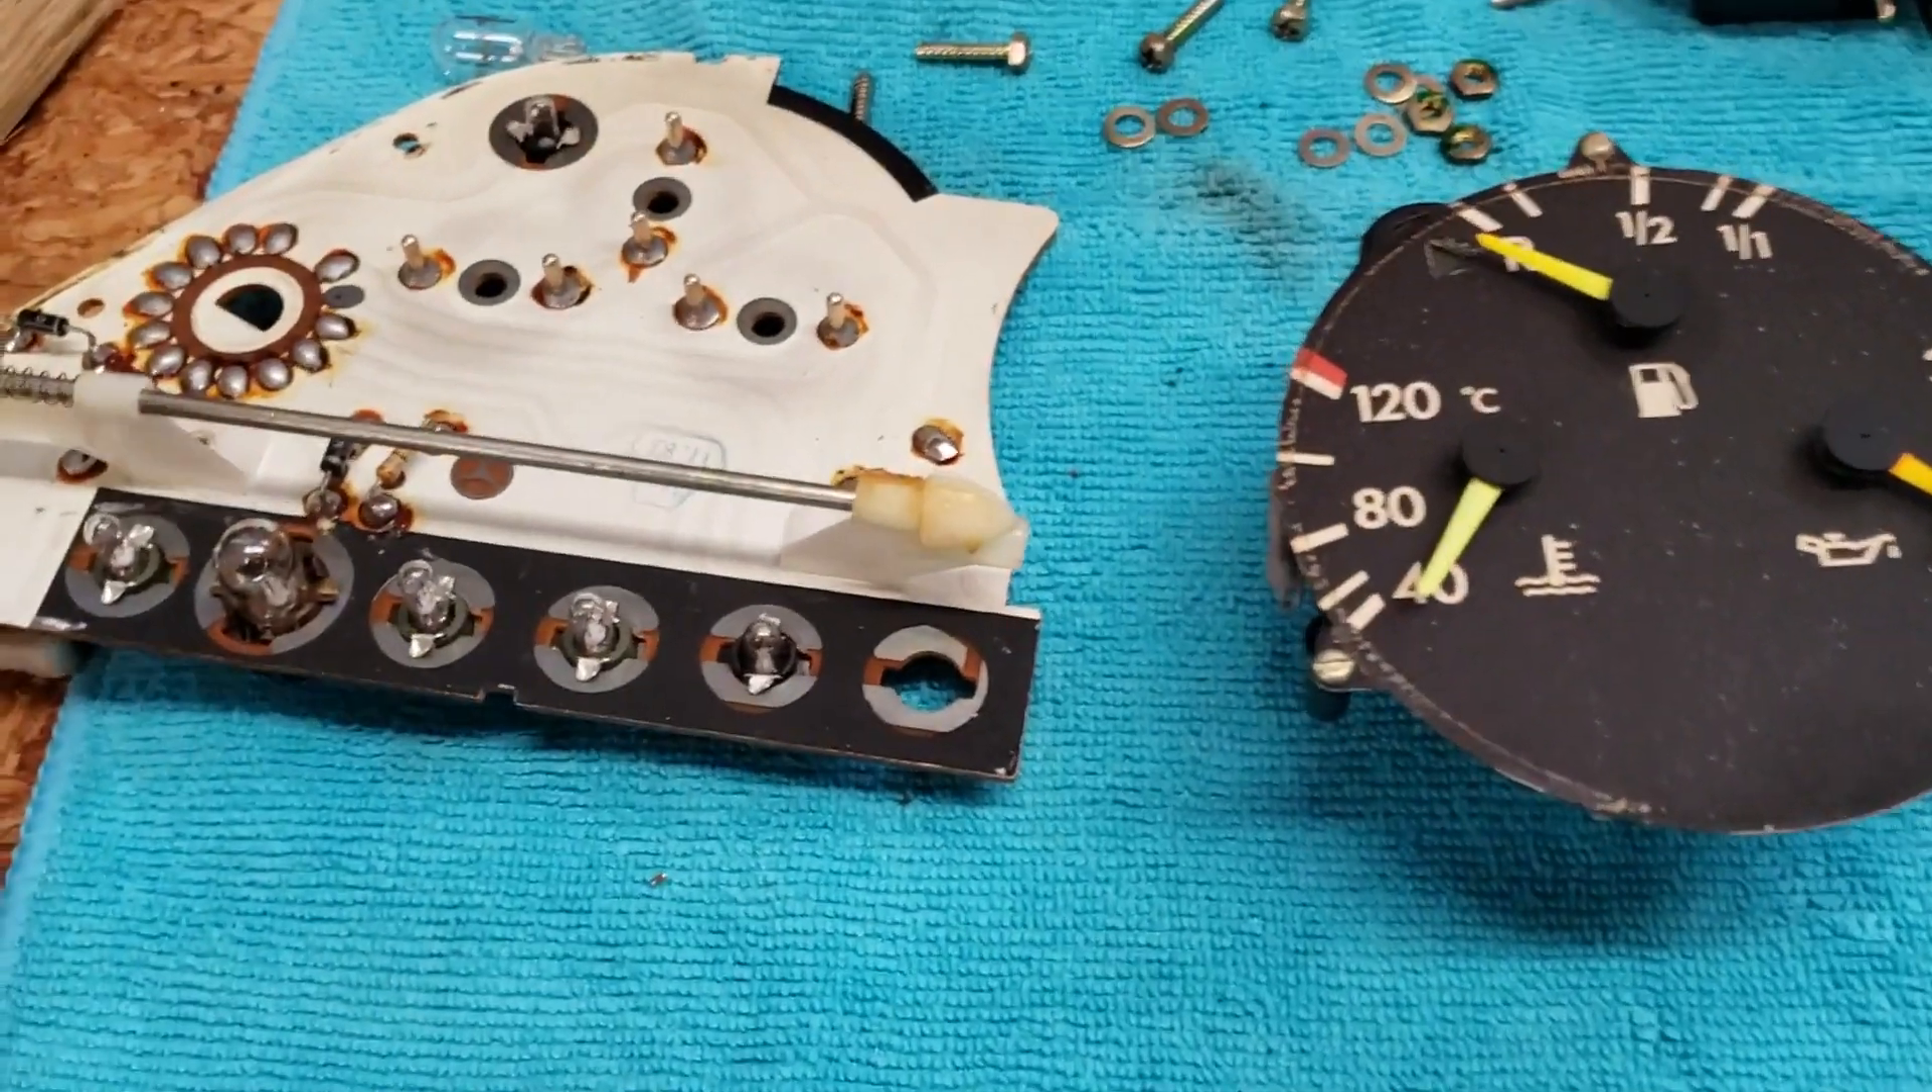All right we've got the gauge cluster off the circuit board.